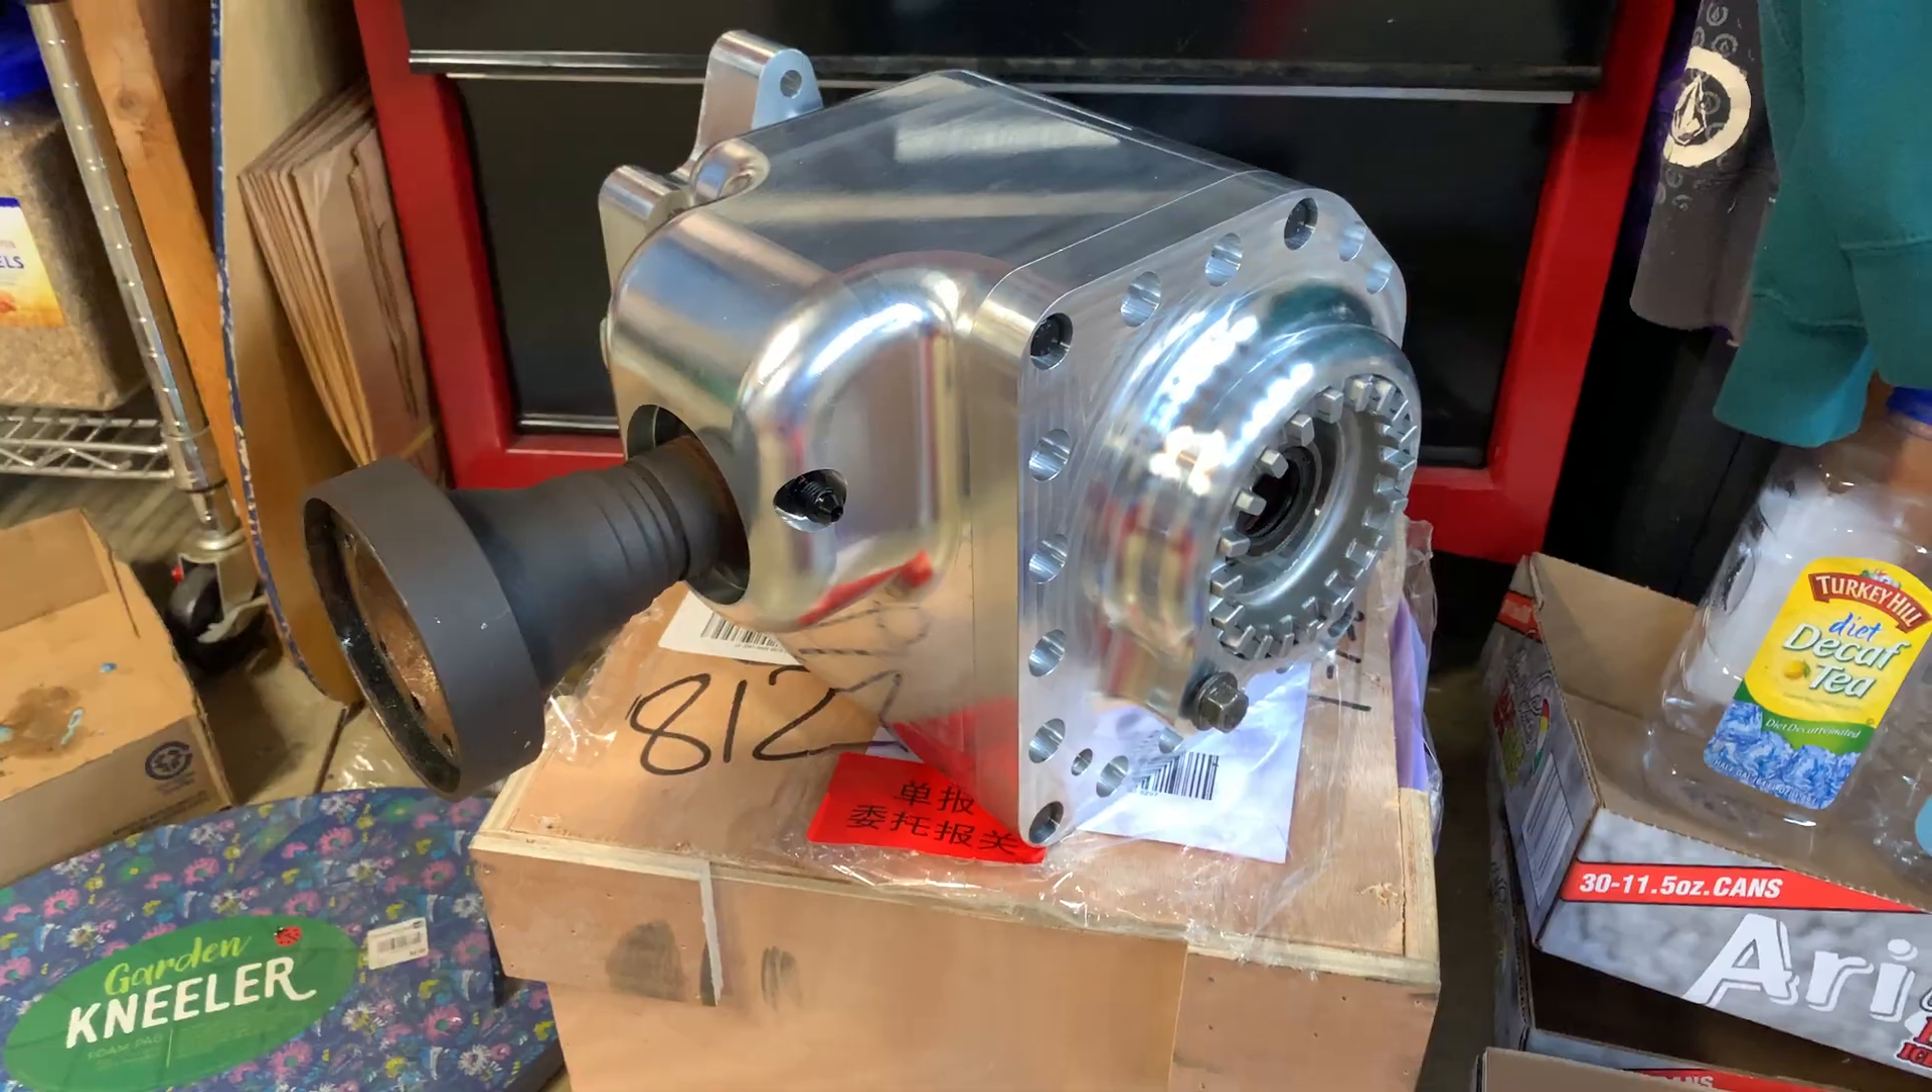I got the unit fully assembled and everything.